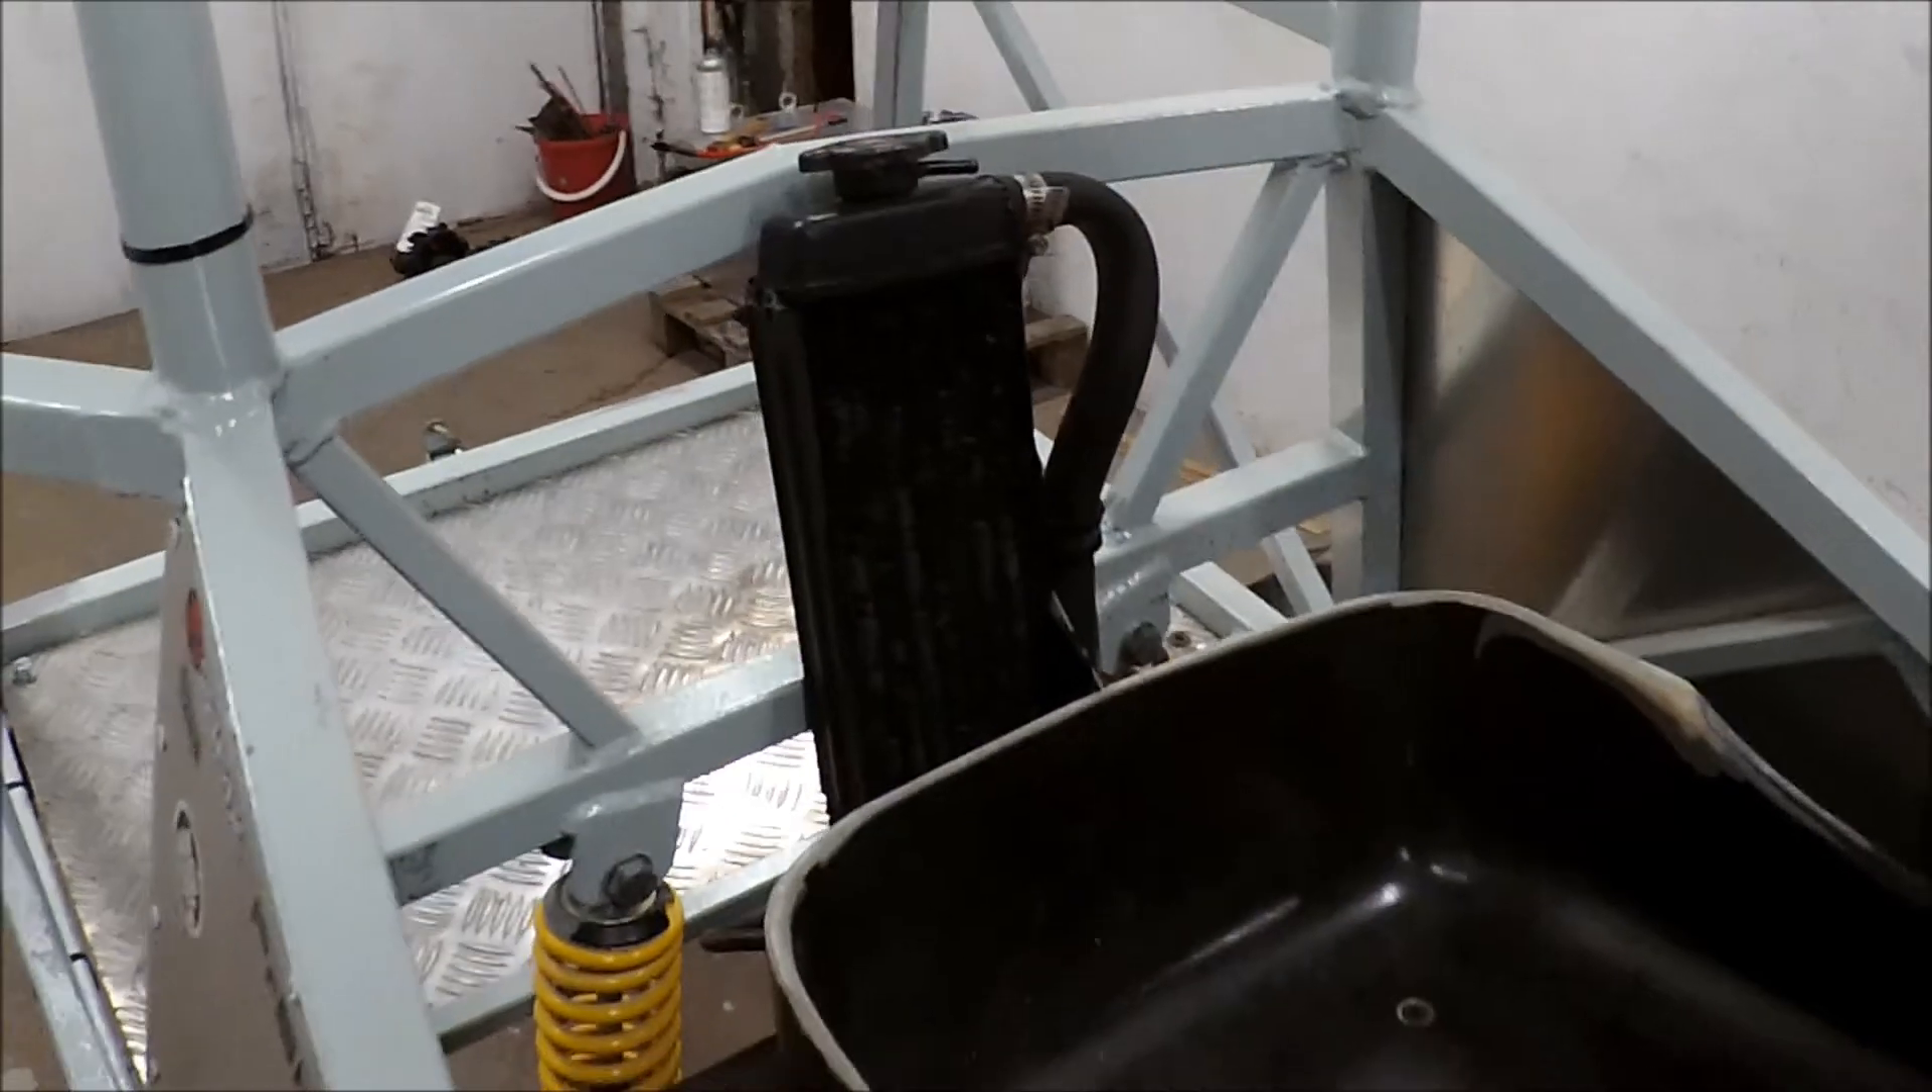This is the water cooled motor so I also fitted this small radiator and this is from a dirt bike.